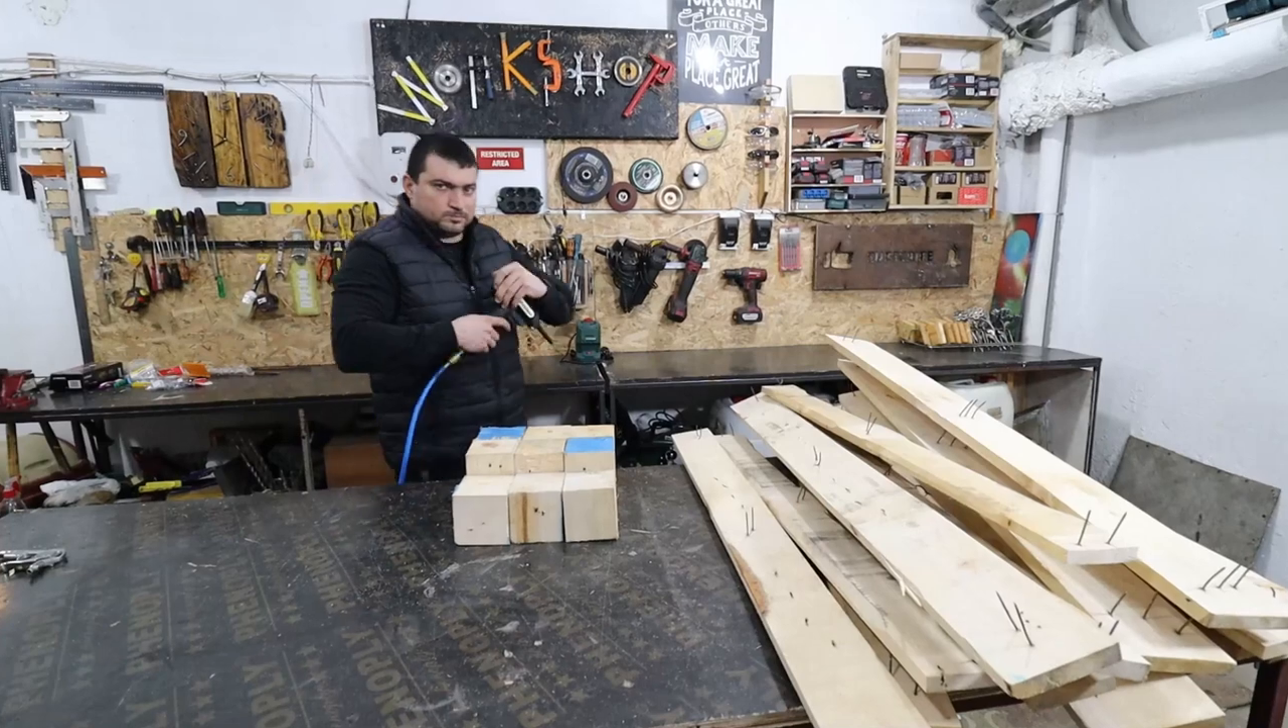I took the whole pallet down to its basic parts.